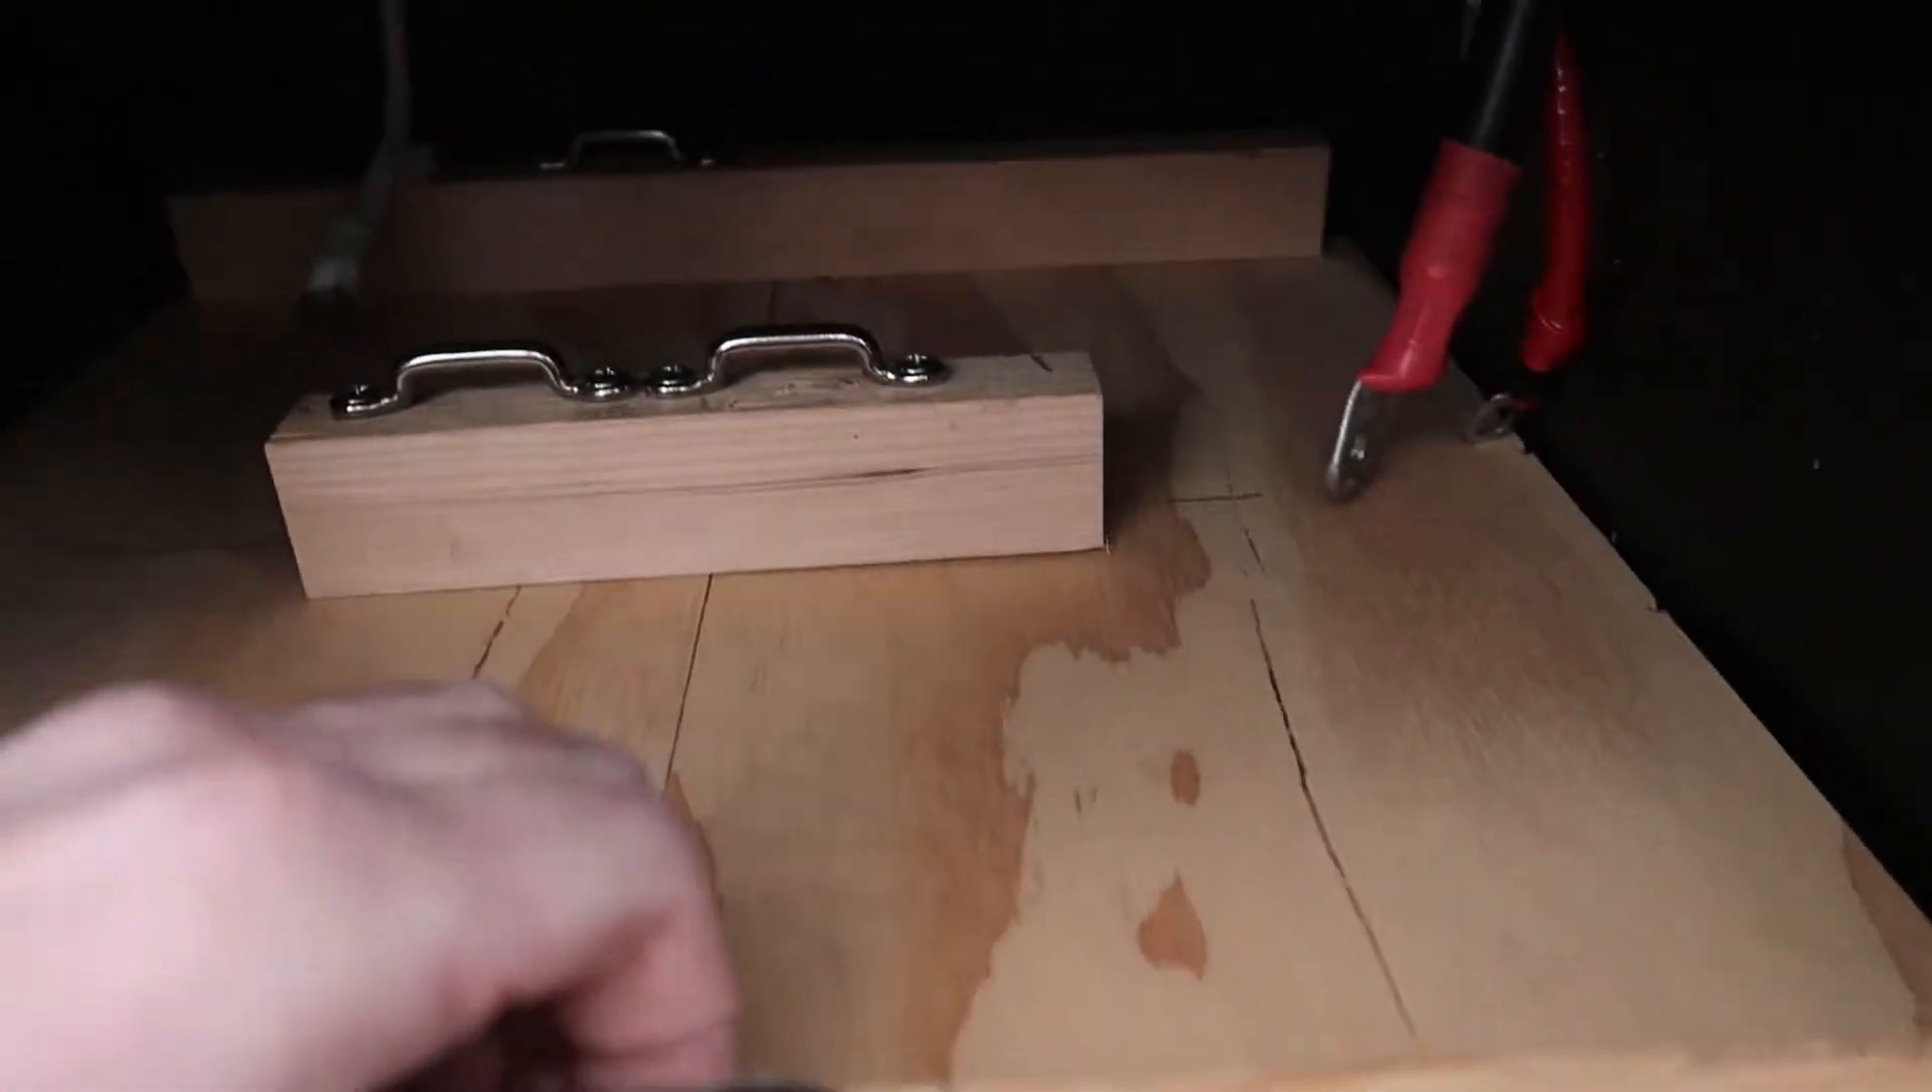And then I have some footman loops screwed to the top.